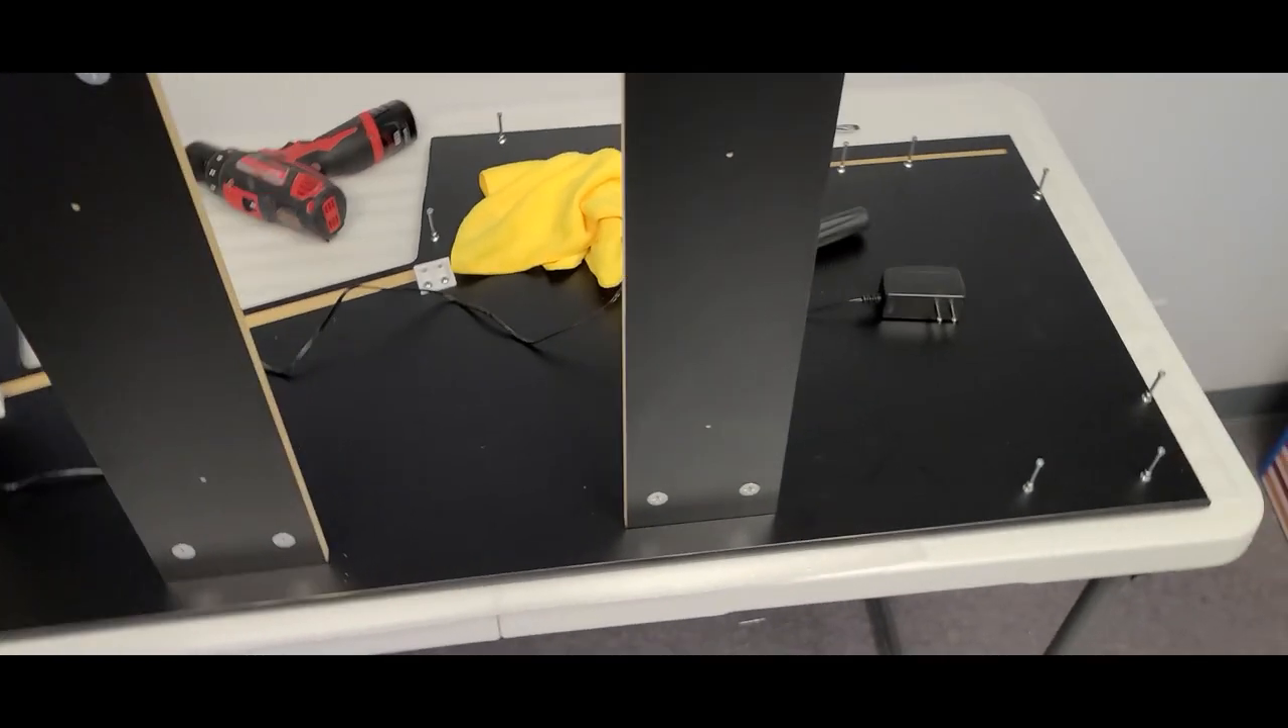So you can see those two support boards are in place.